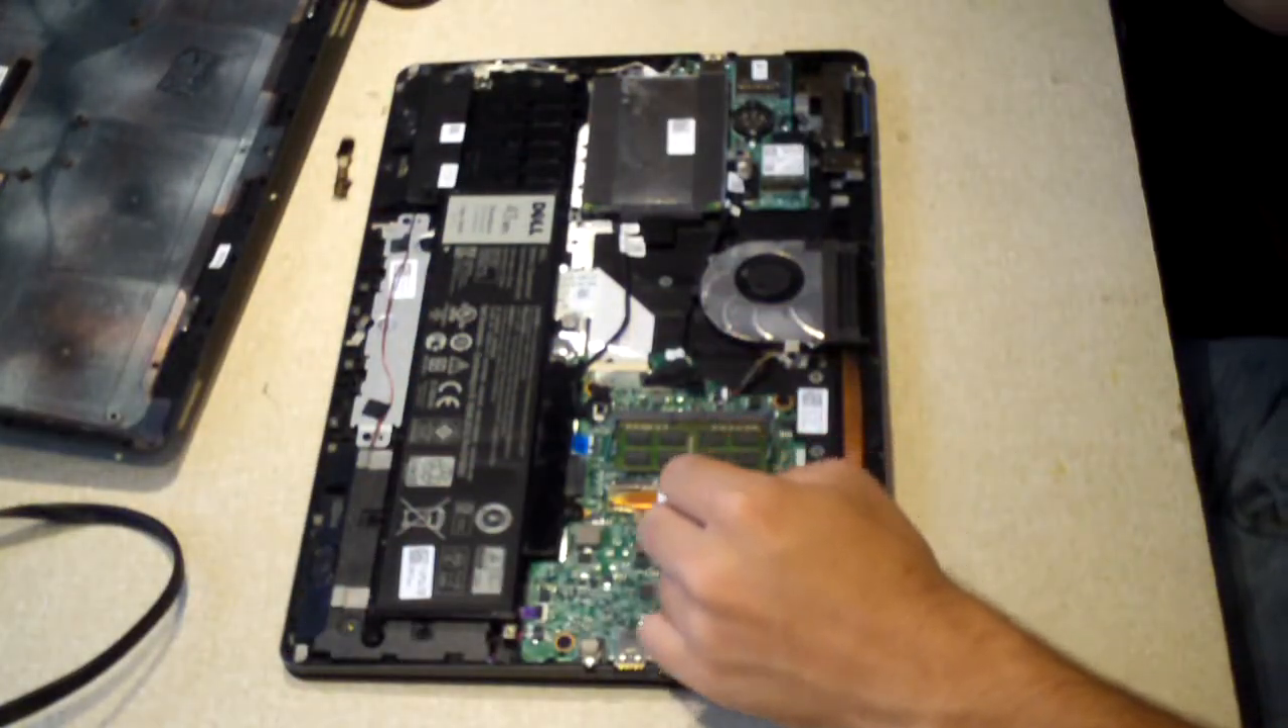And there we go, we have access to the interior of this machine.